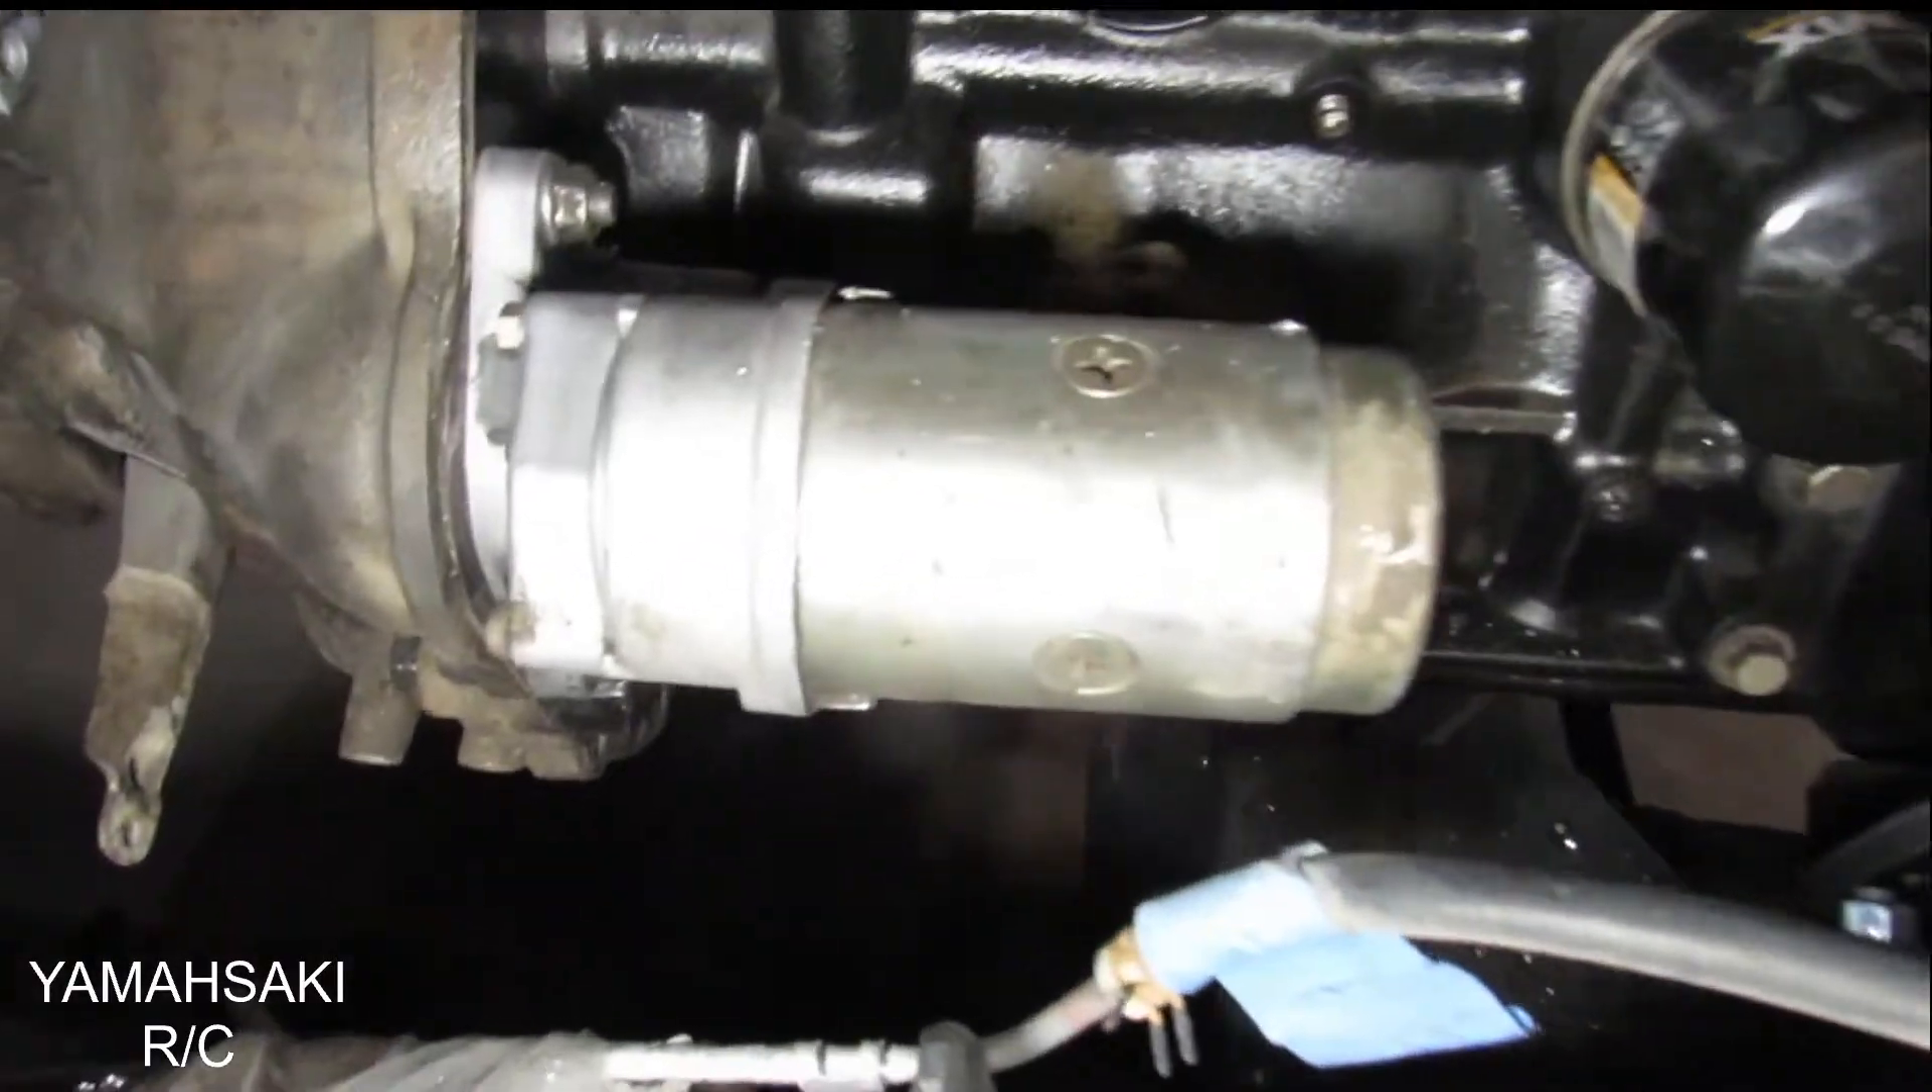Got the starter on.